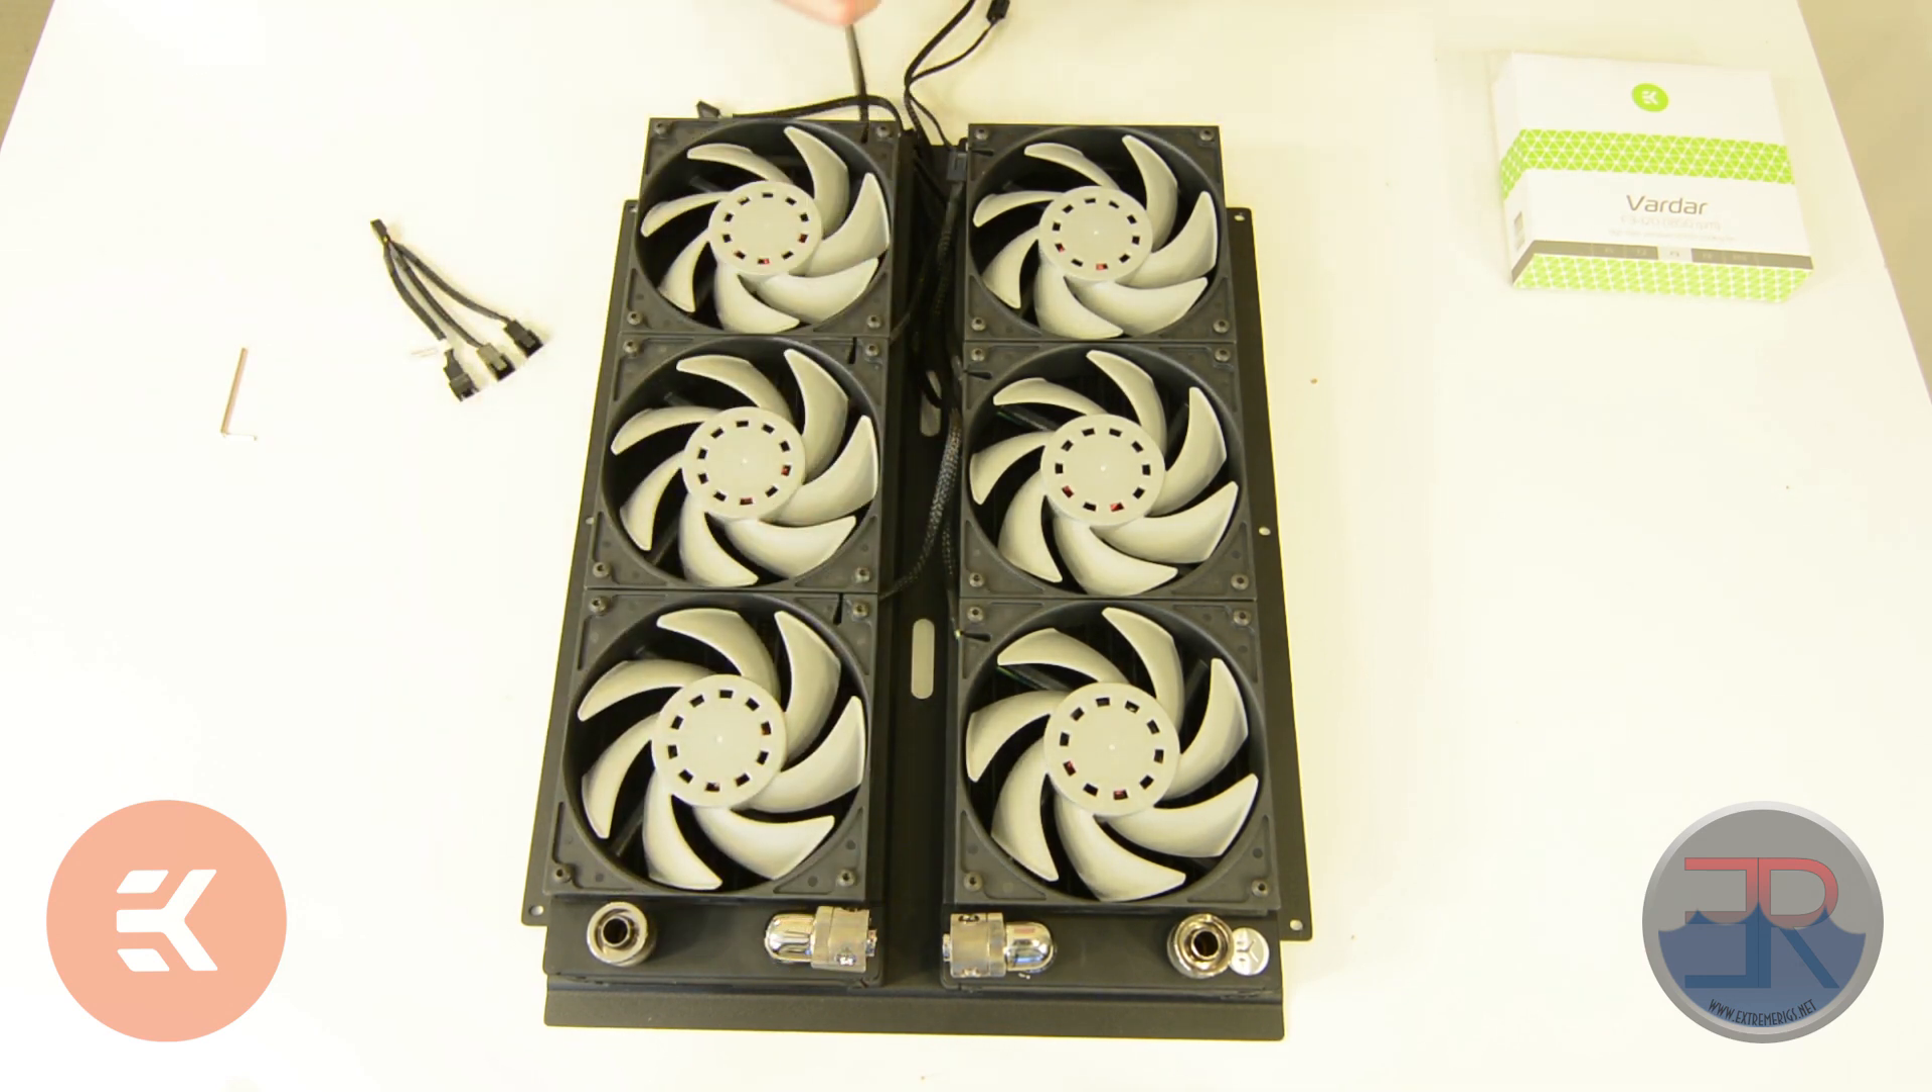Now that you've mounted the other three fans, you can go ahead and also connect your three-way splitter to the three fans on this side.